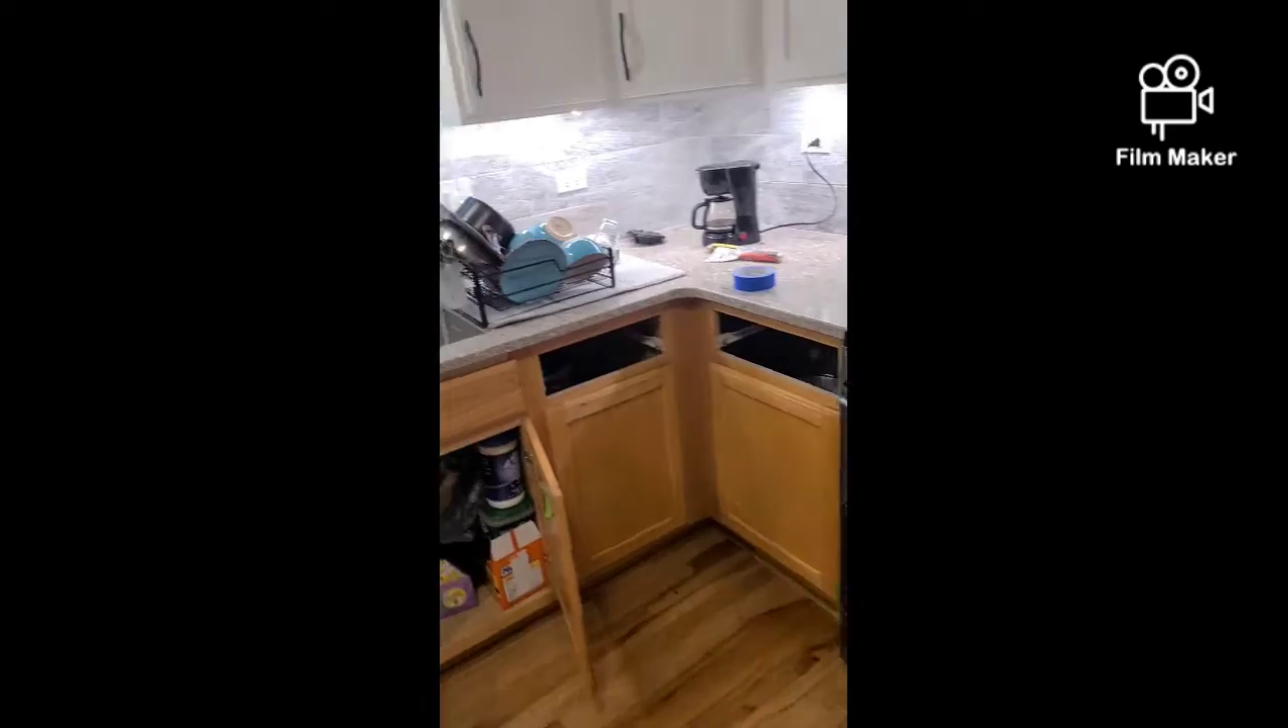So i already got most of the drawers out.